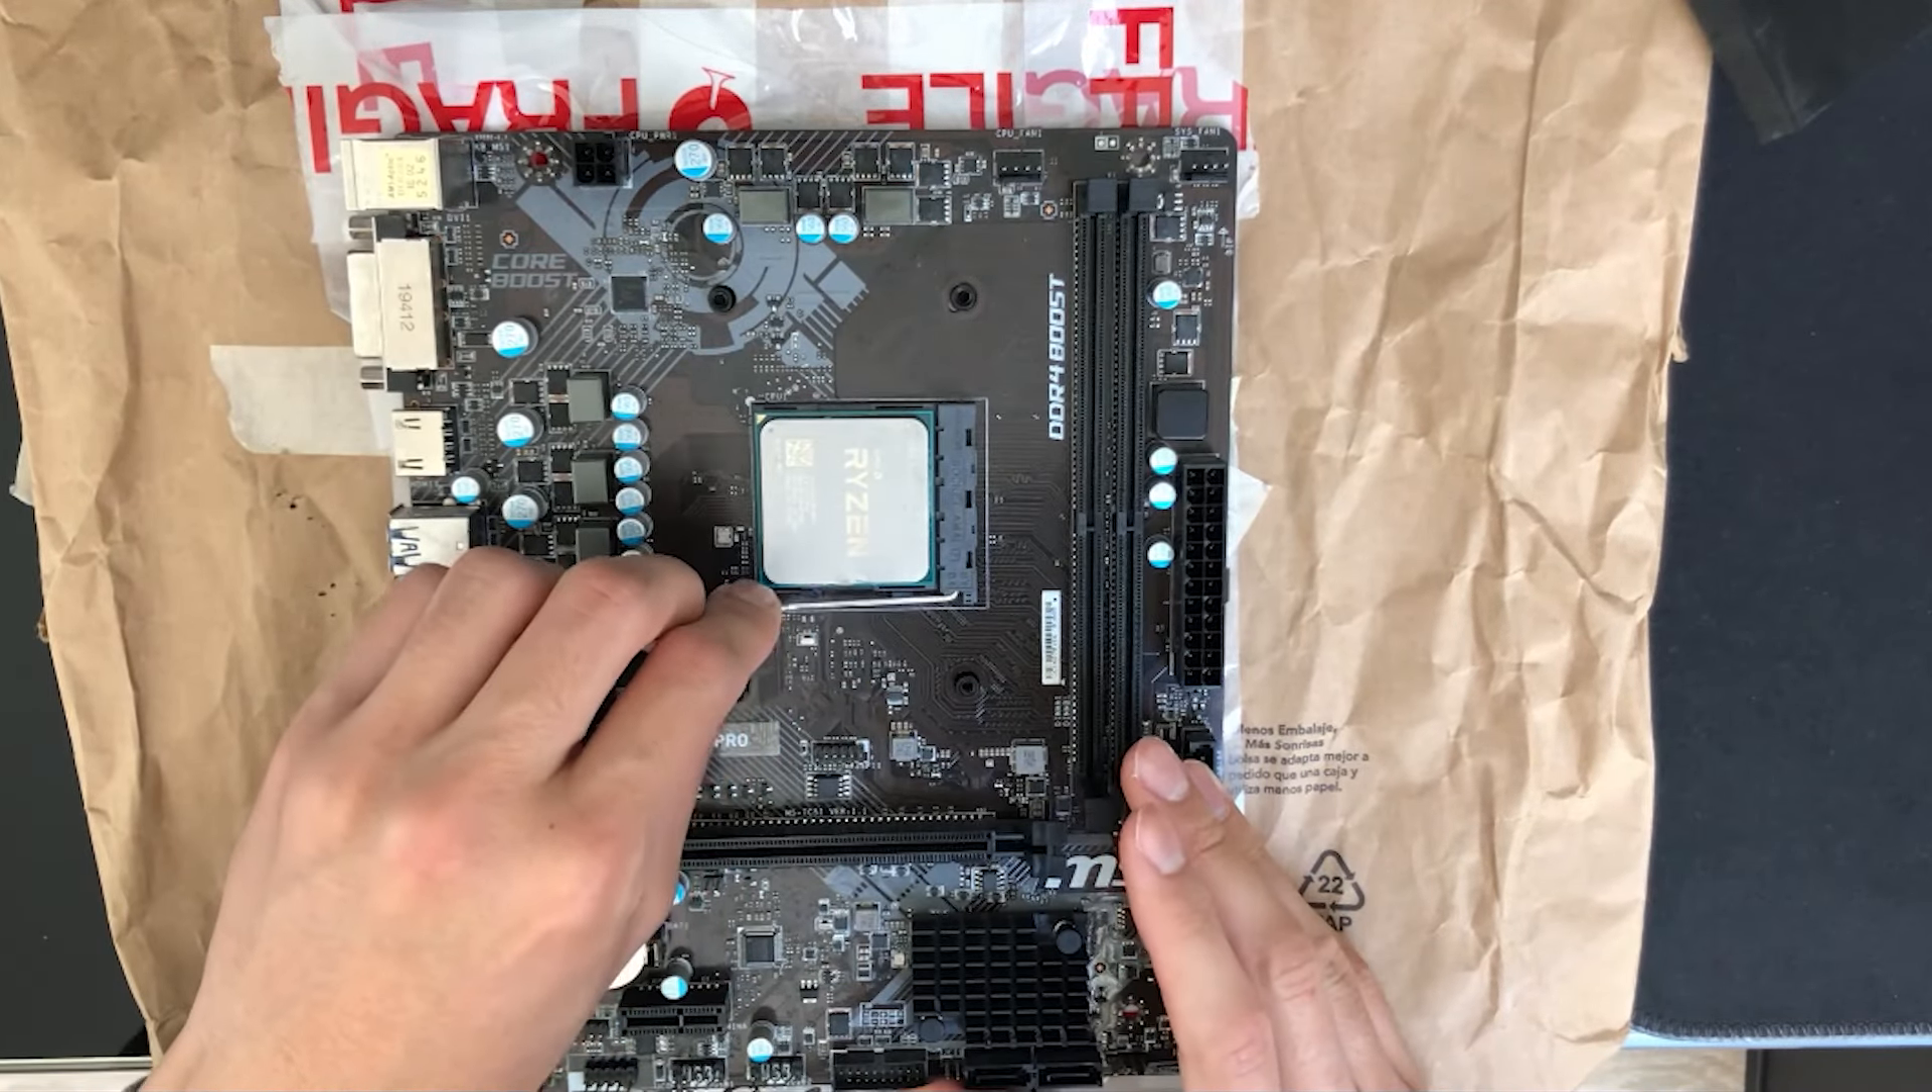Donc là le processeur est mis Premier truc de mis.